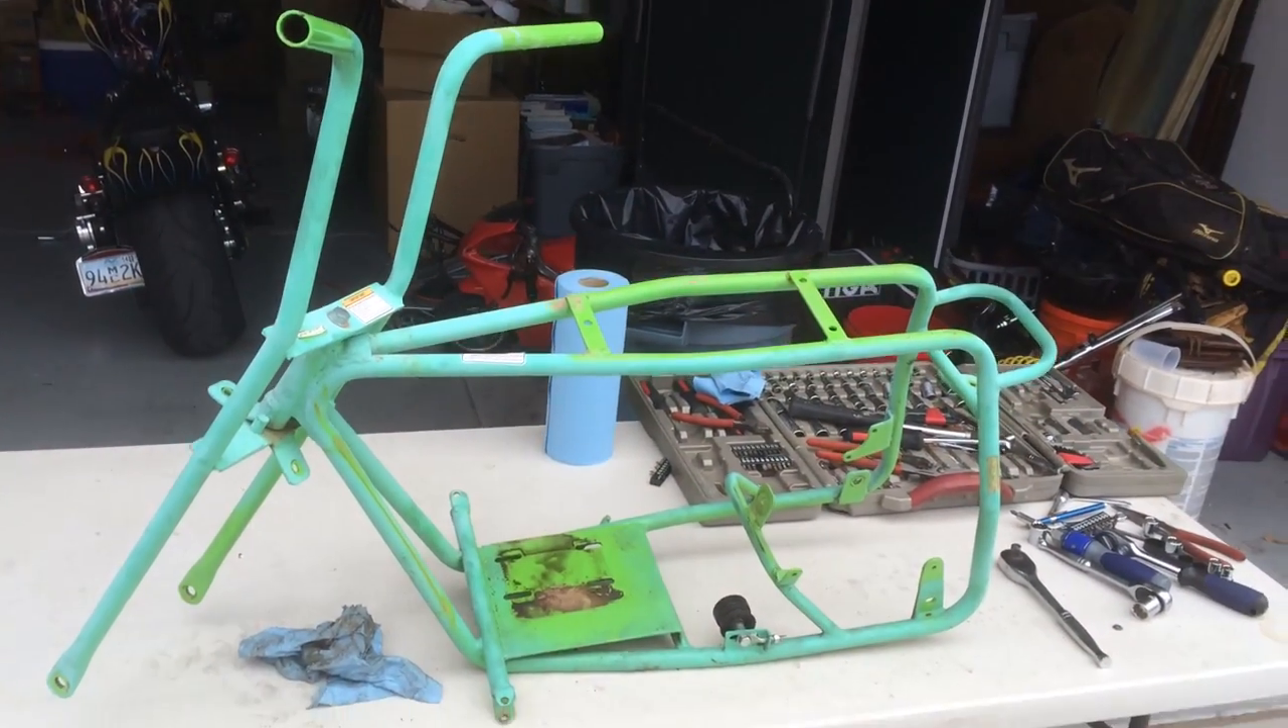The wheels are off, they were pretty easy.